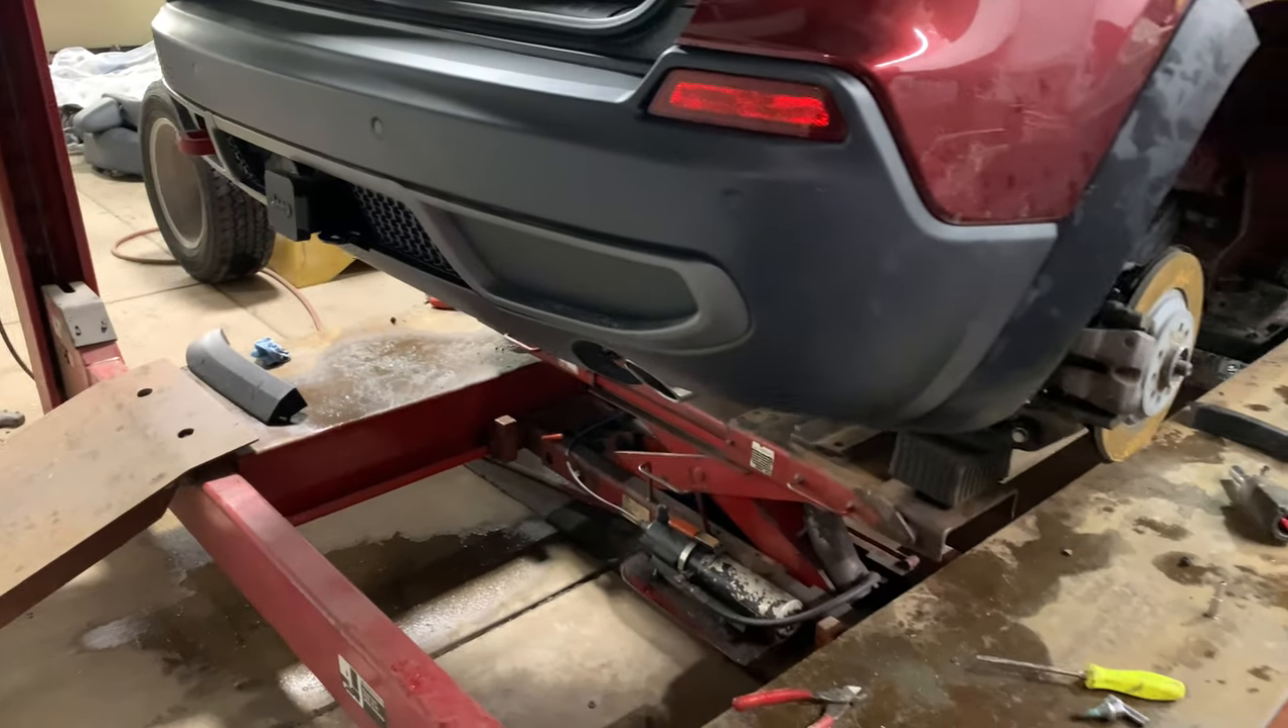So there we have it guys the new bumper is snapped on.